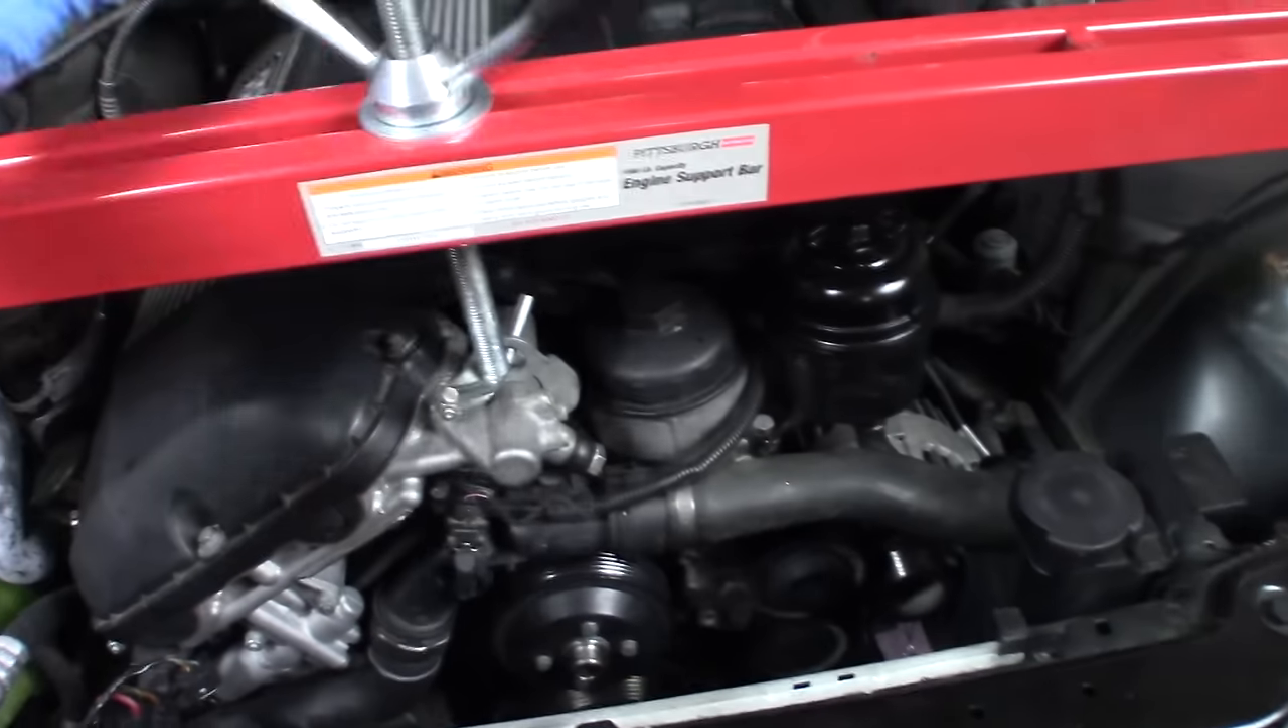As you can see, I've got the engine support bar in place. I've got it hooked into the engine lifting point right there.